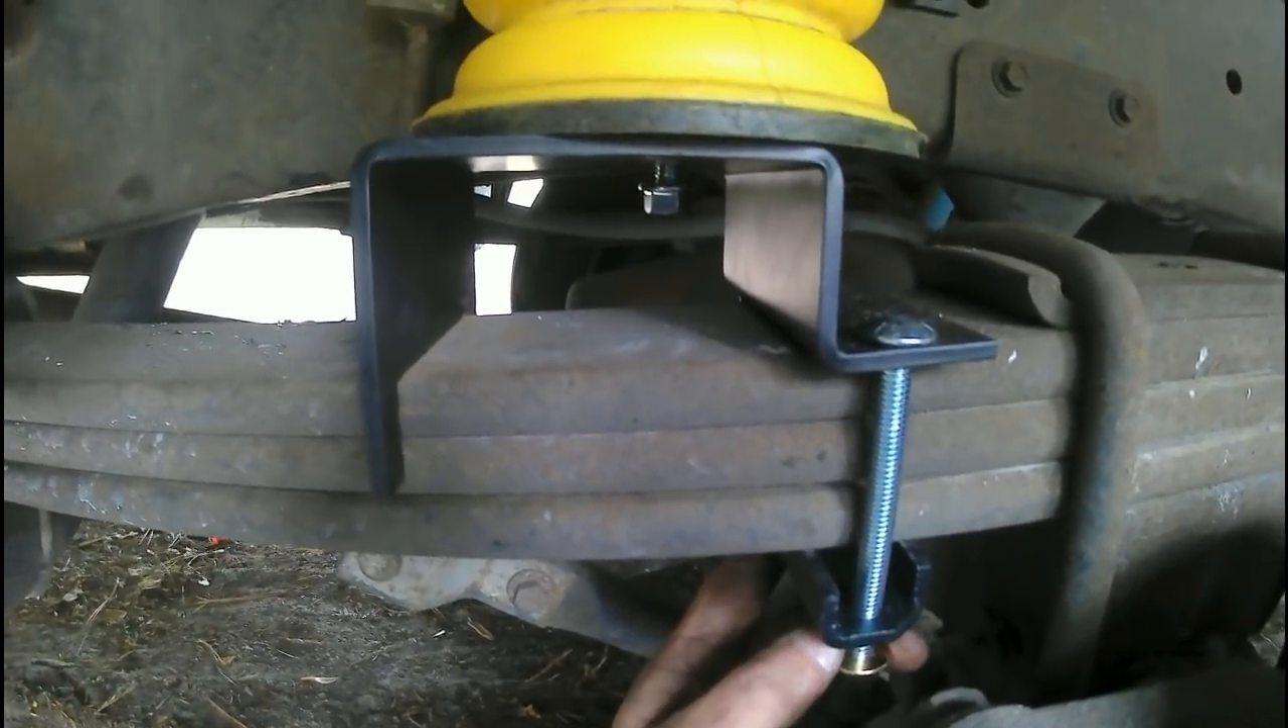I put my four inch bolts in there with my bracket in and all I got to do is tighten them up.